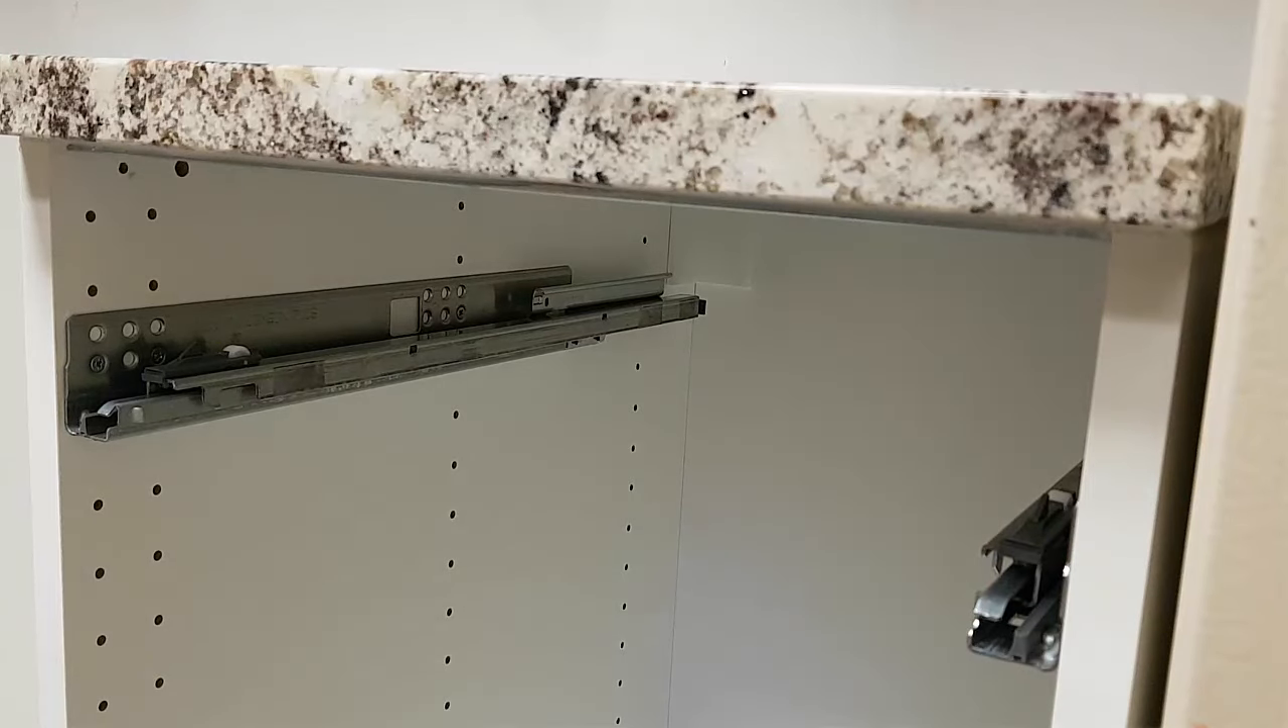So now we got our top slider in and then we'll focus on the bottom one.